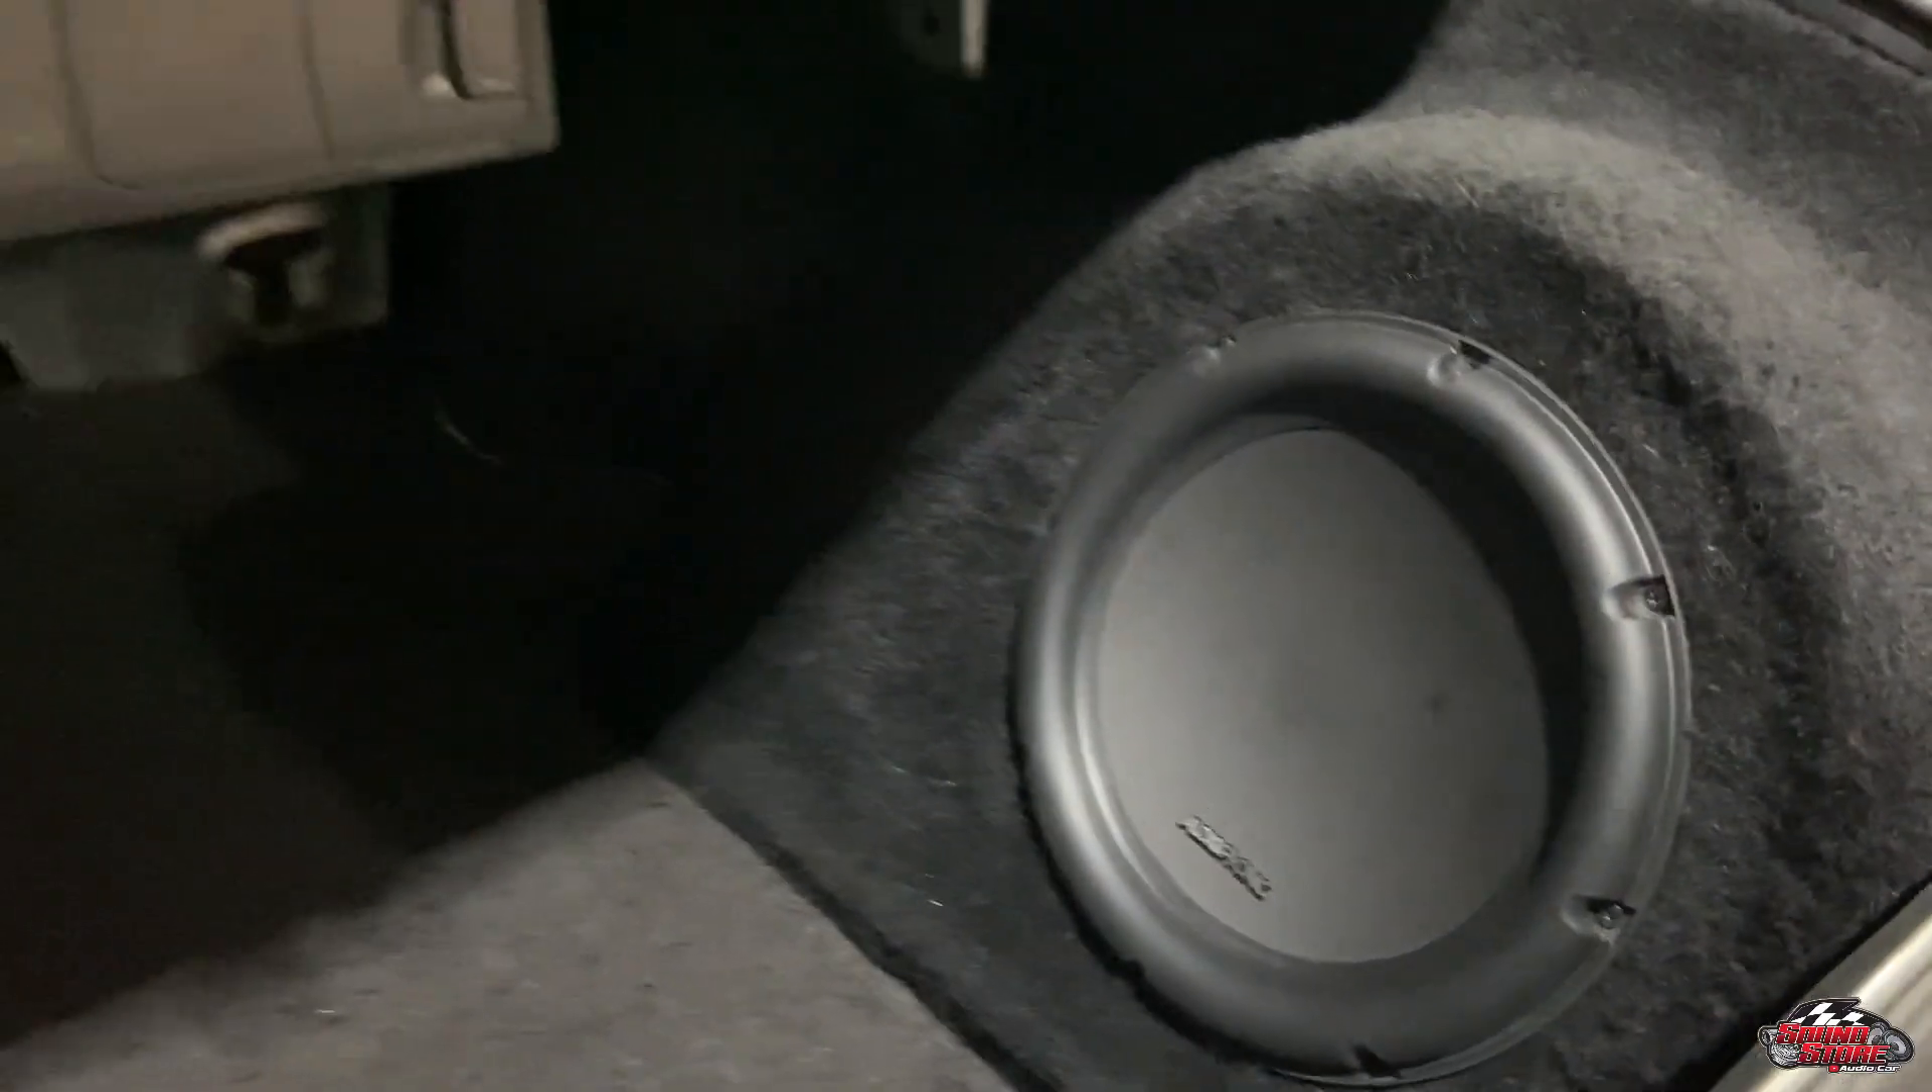O subzinho já tá no jeito aqui olha o subzinho já montado.